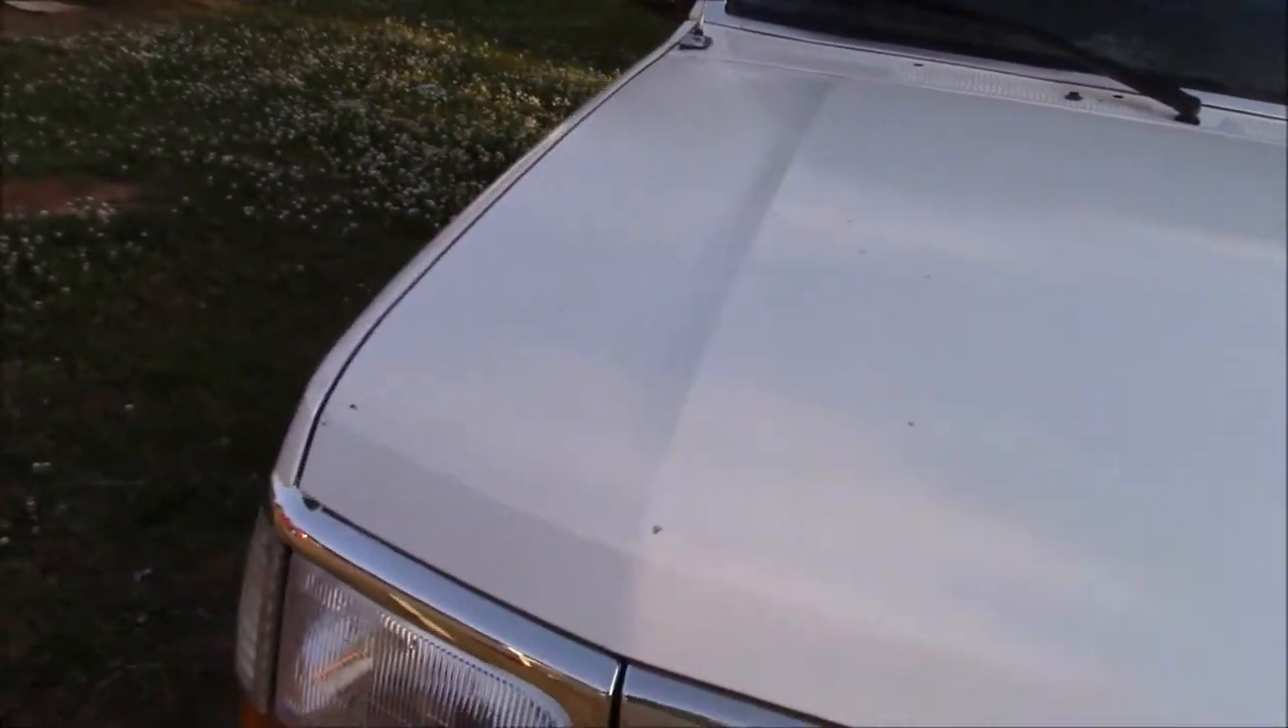Alright guys, so we got the new hood on.